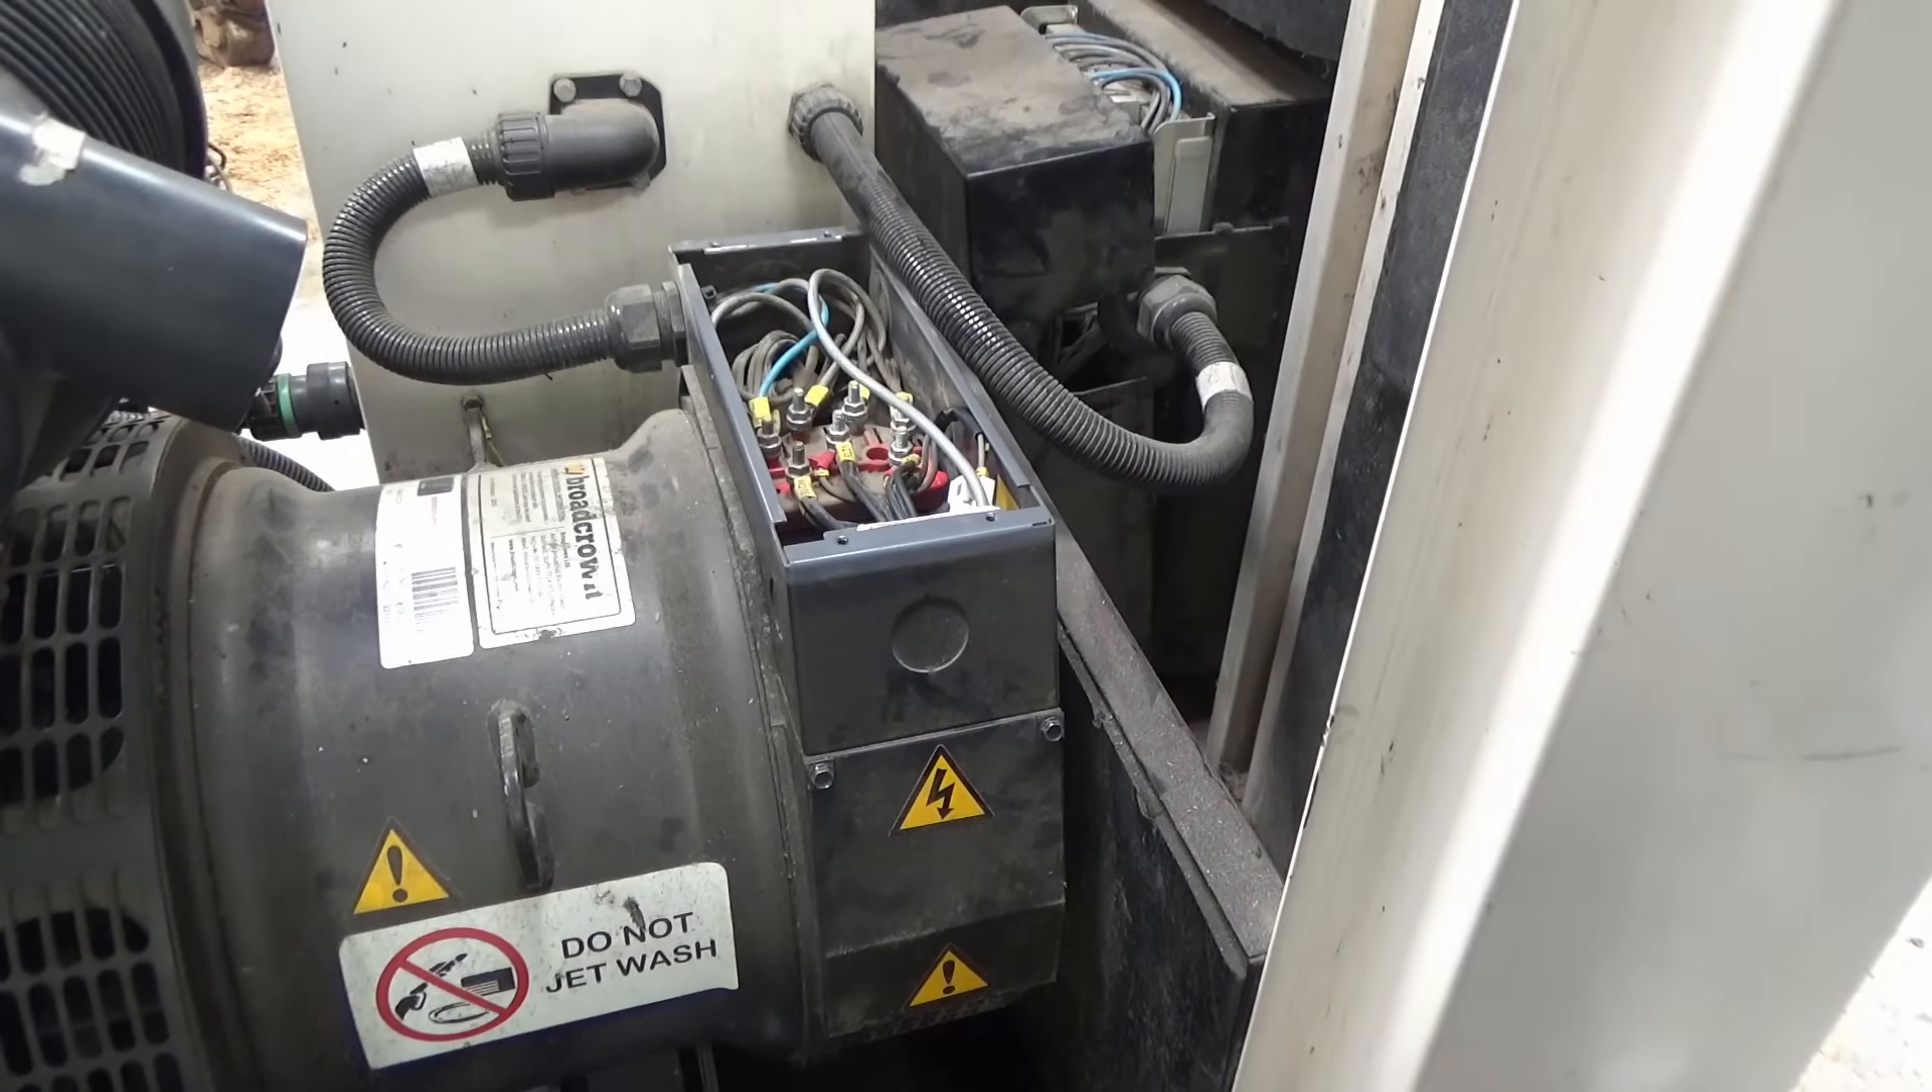So that's the top cover removed.